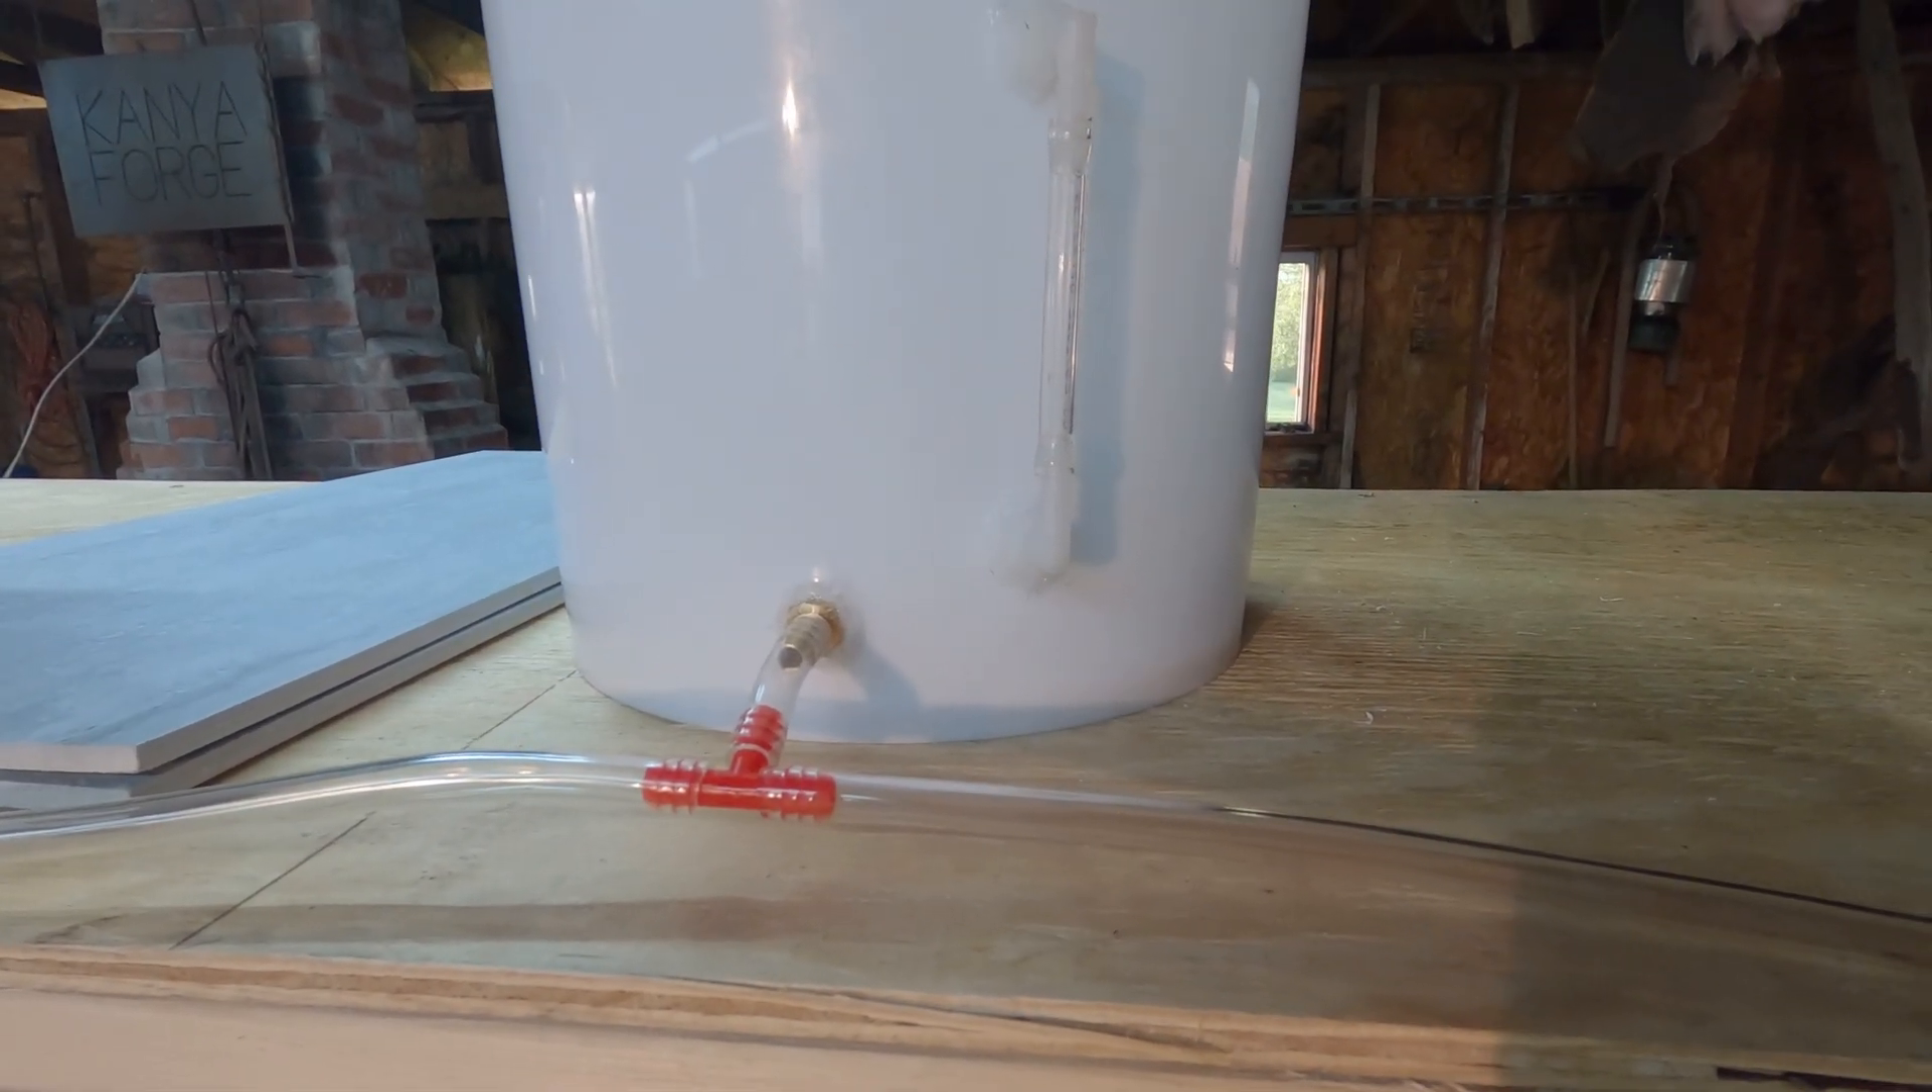Now we've got our tubing rigged up.